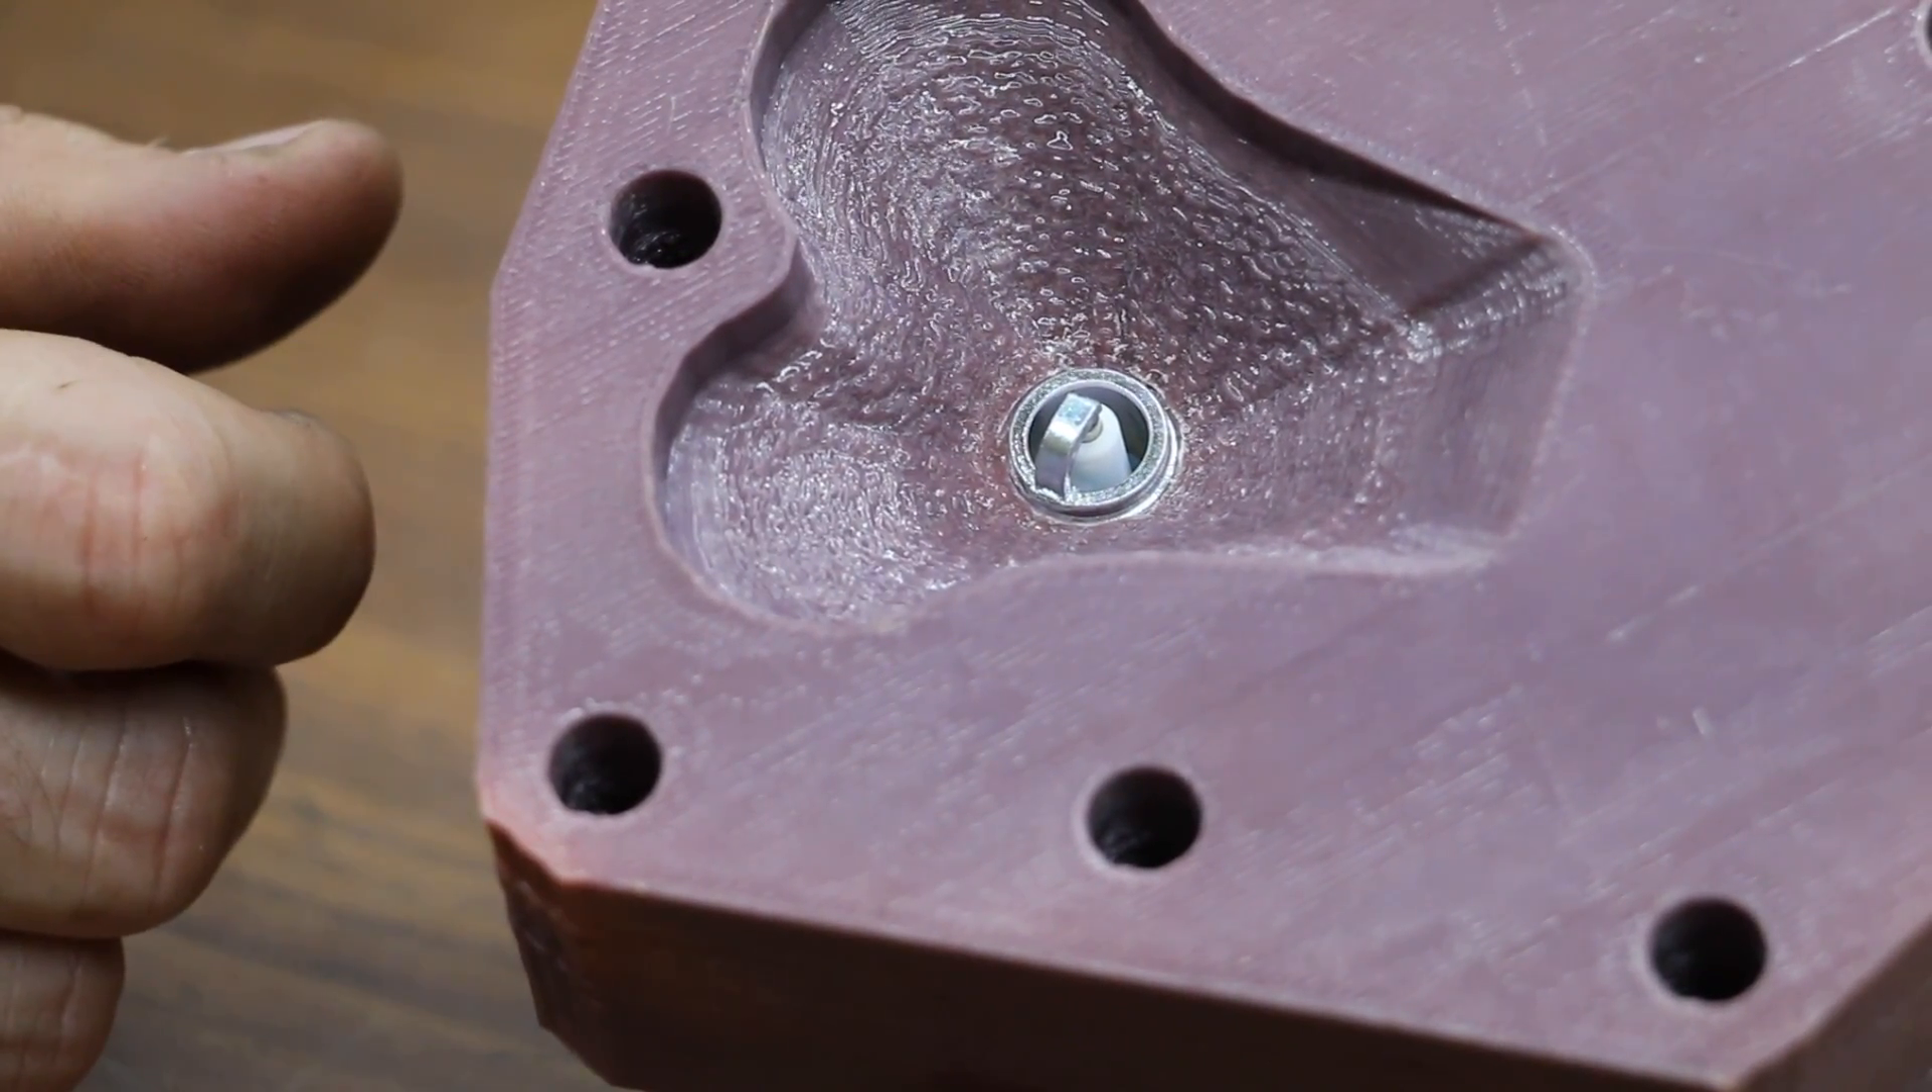This spark plug worked really nicely with this cylinder head. You can see the tip is sticking out.